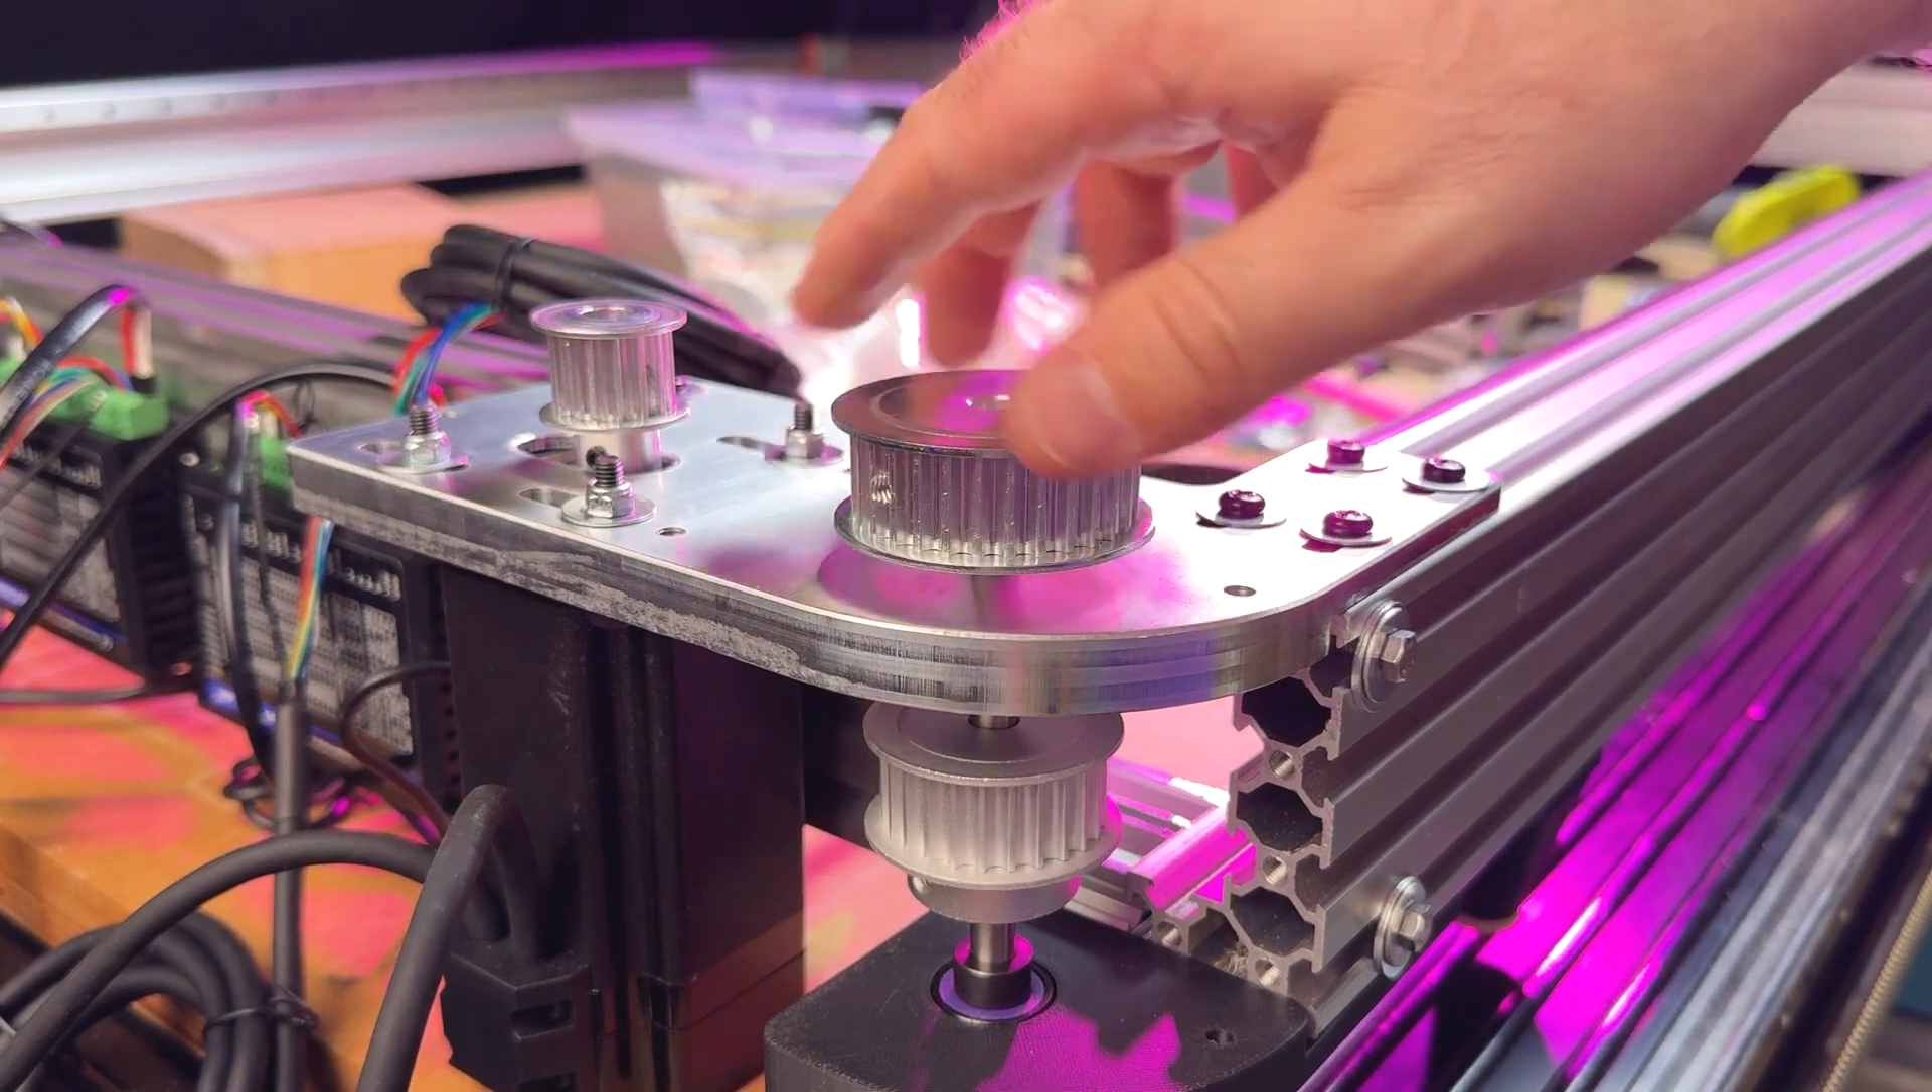Okay now I've got that installed I've got the larger pulley on top as well as the slightly smaller pulley underneath.